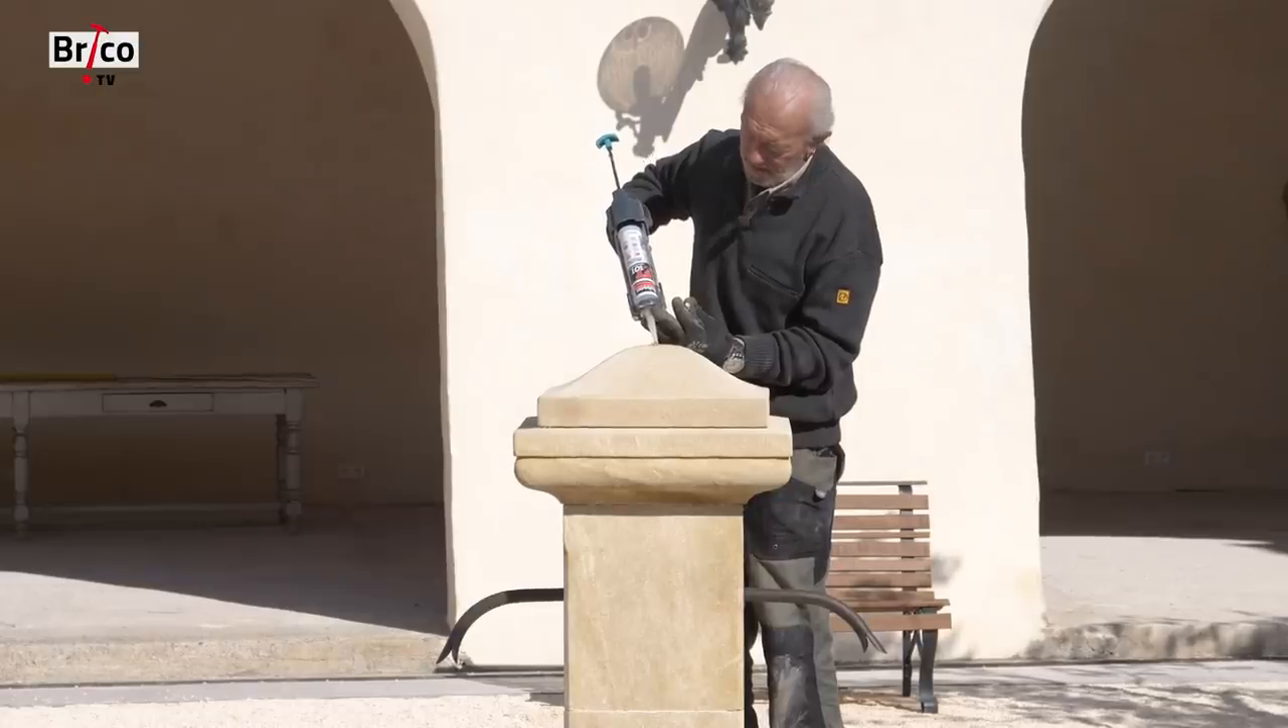On pose maintenant la partie supérieure de la colonne. Il ne nous reste plus qu'à poser la boule.